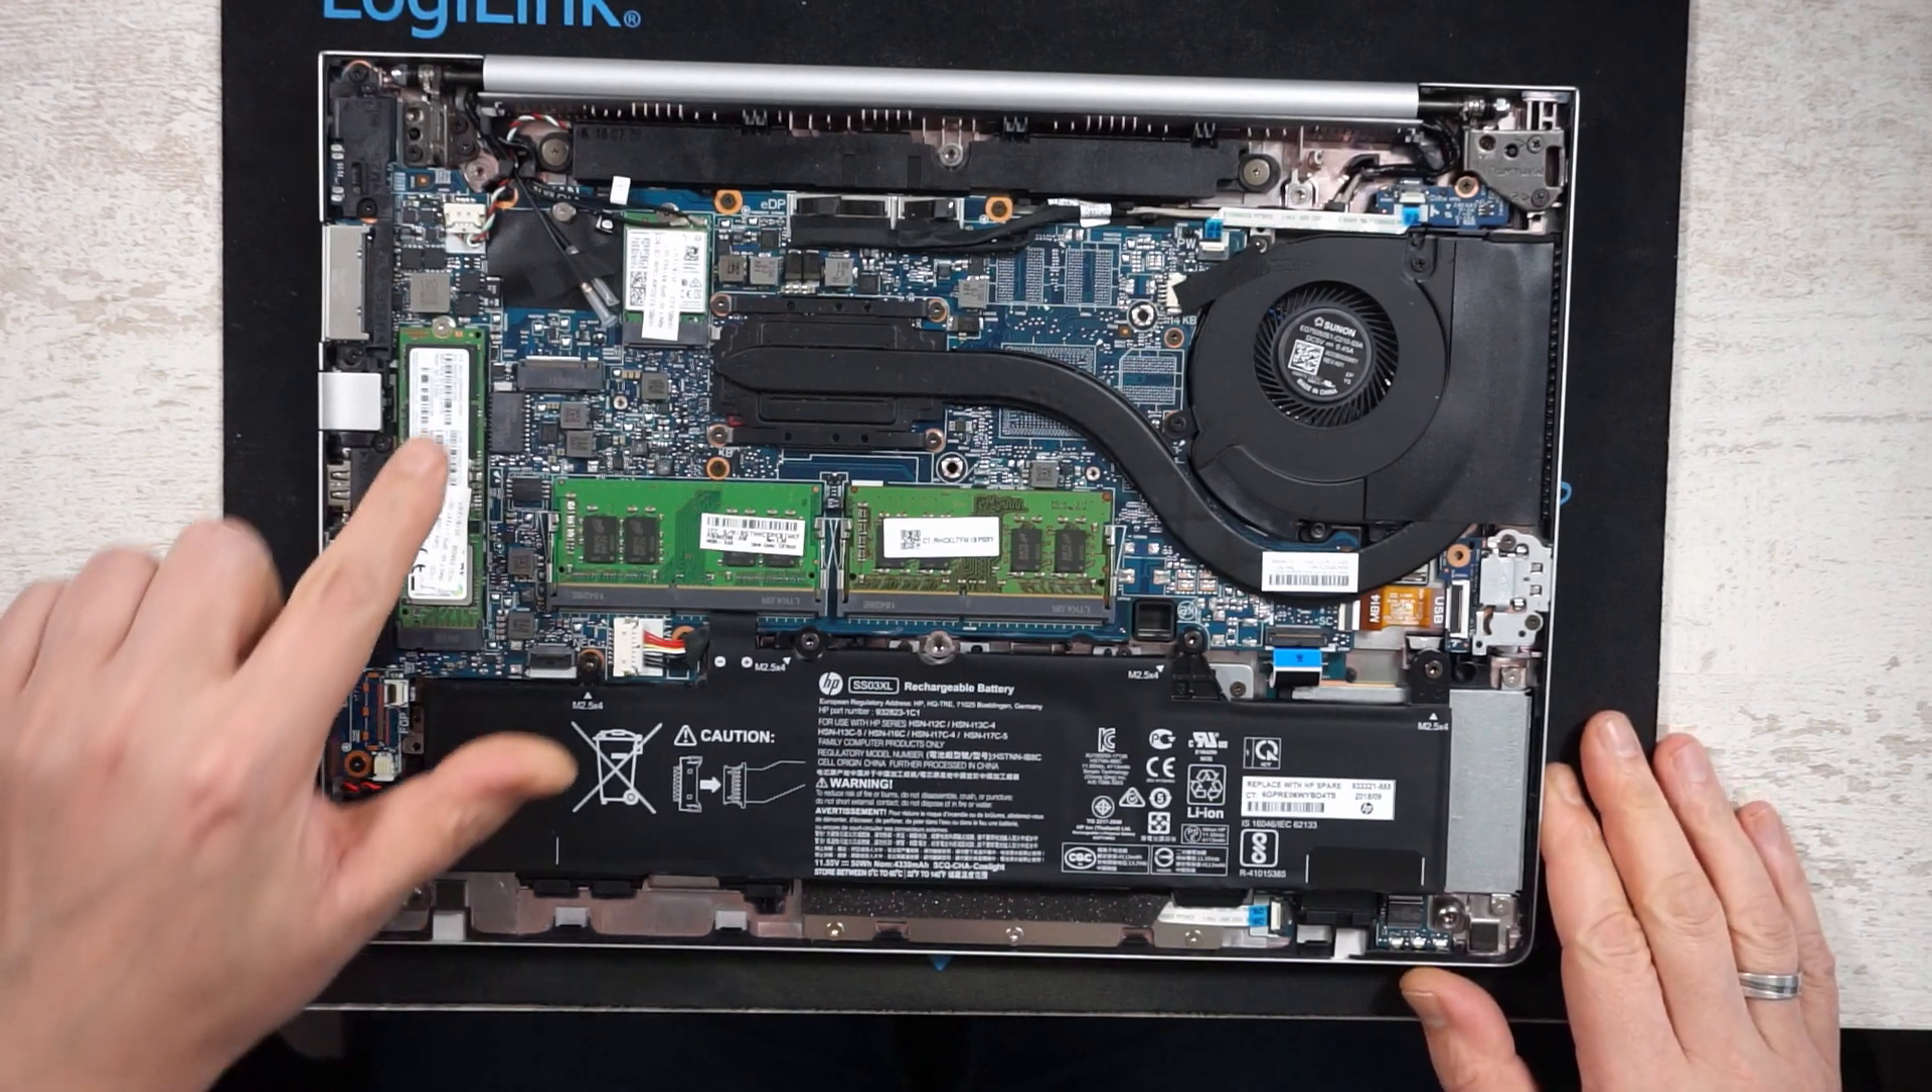We're going to lift the bottom cover off so you can see i've installed a second ram module and there's the 256 gigabyte samsung ssd.